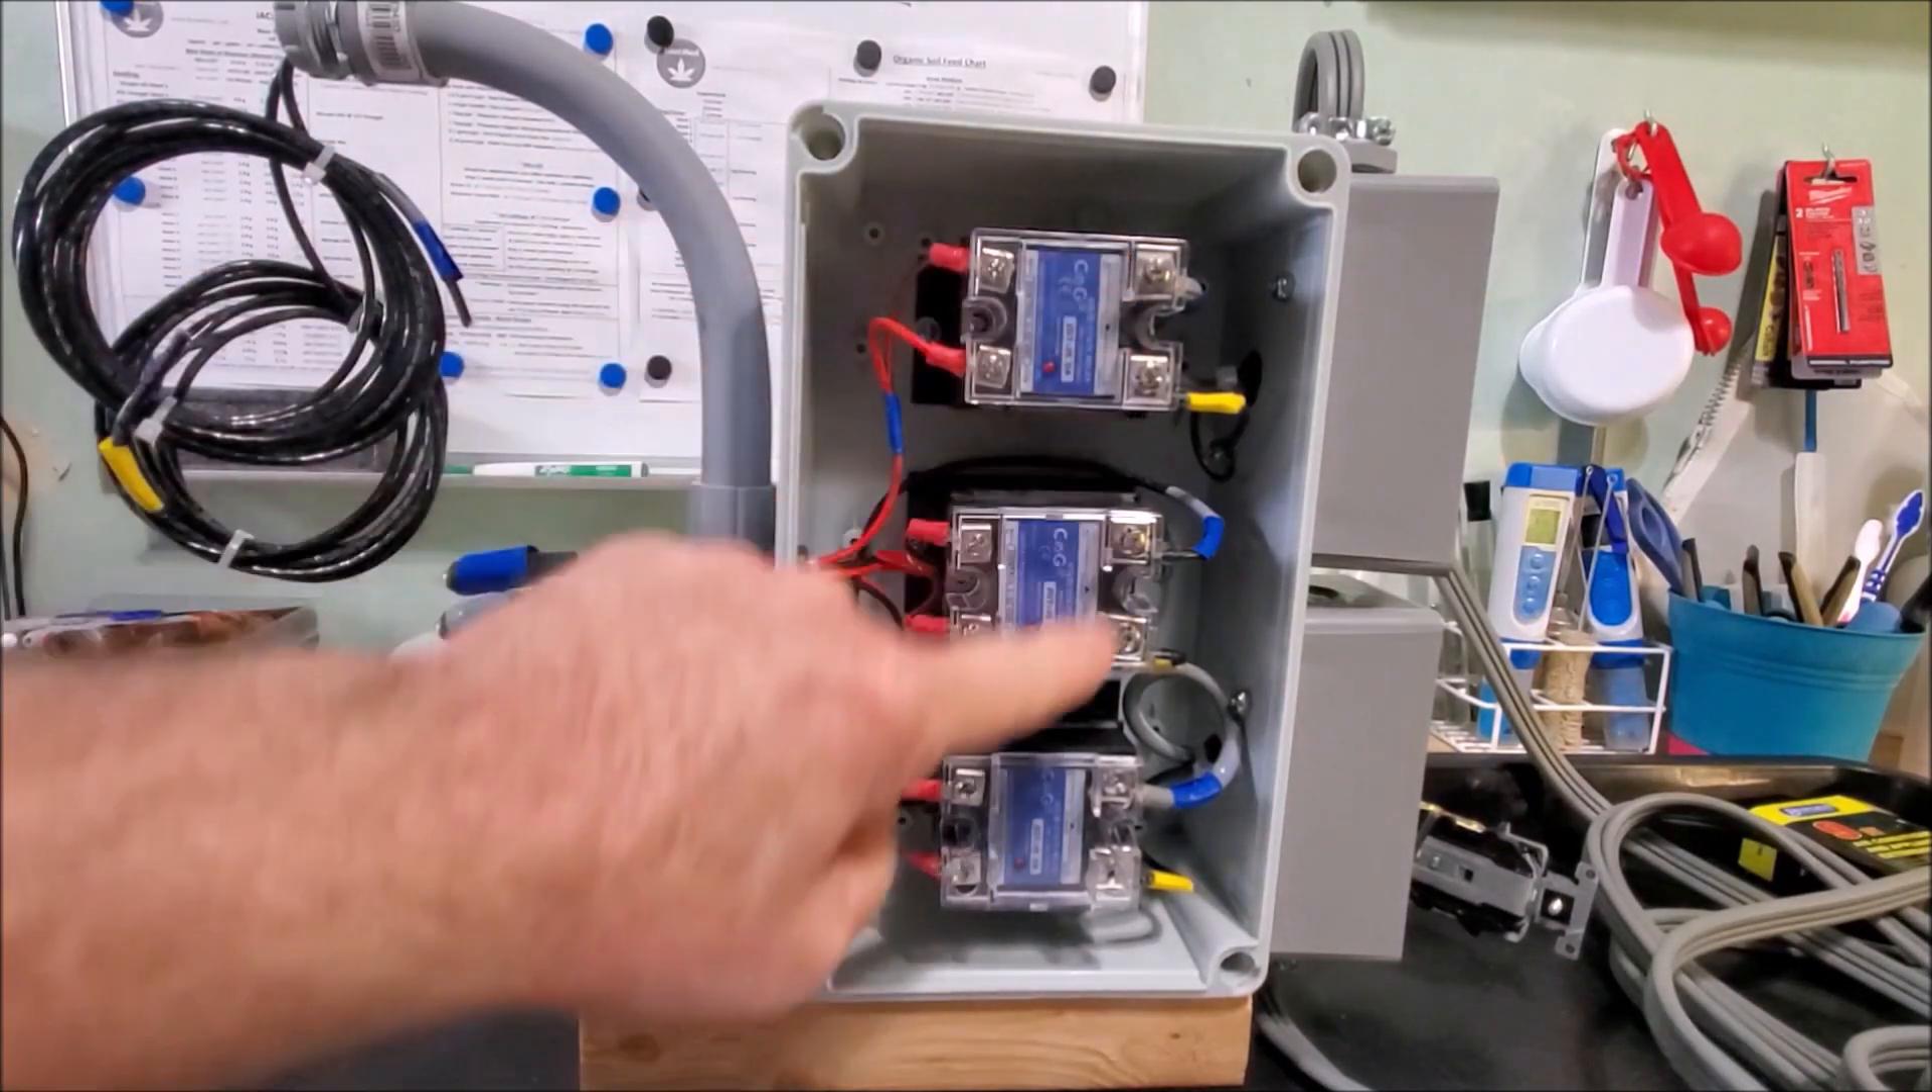All right as you can see we've got all our low voltage uh part of the circuit set up and all our uh relays uh installed.